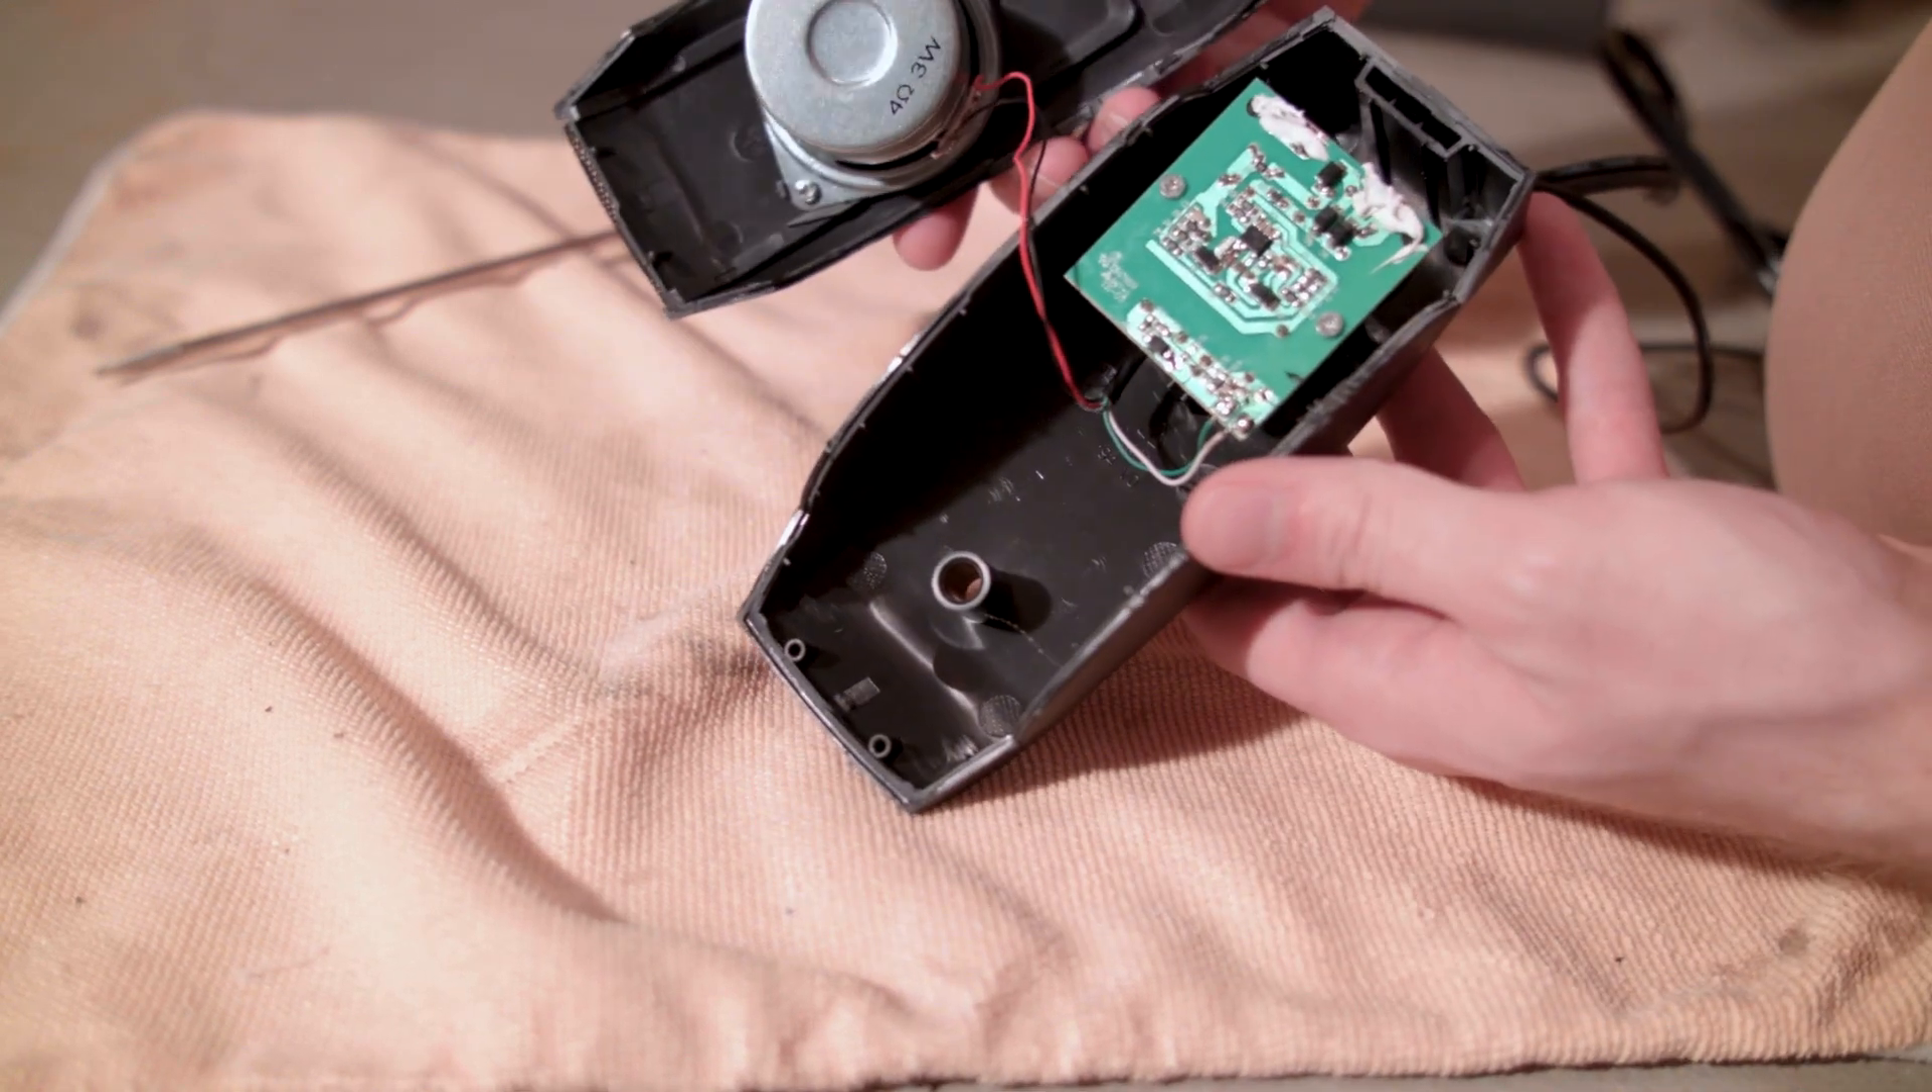Using a screwdriver, I pried the casing open, which revealed the electronics inside.